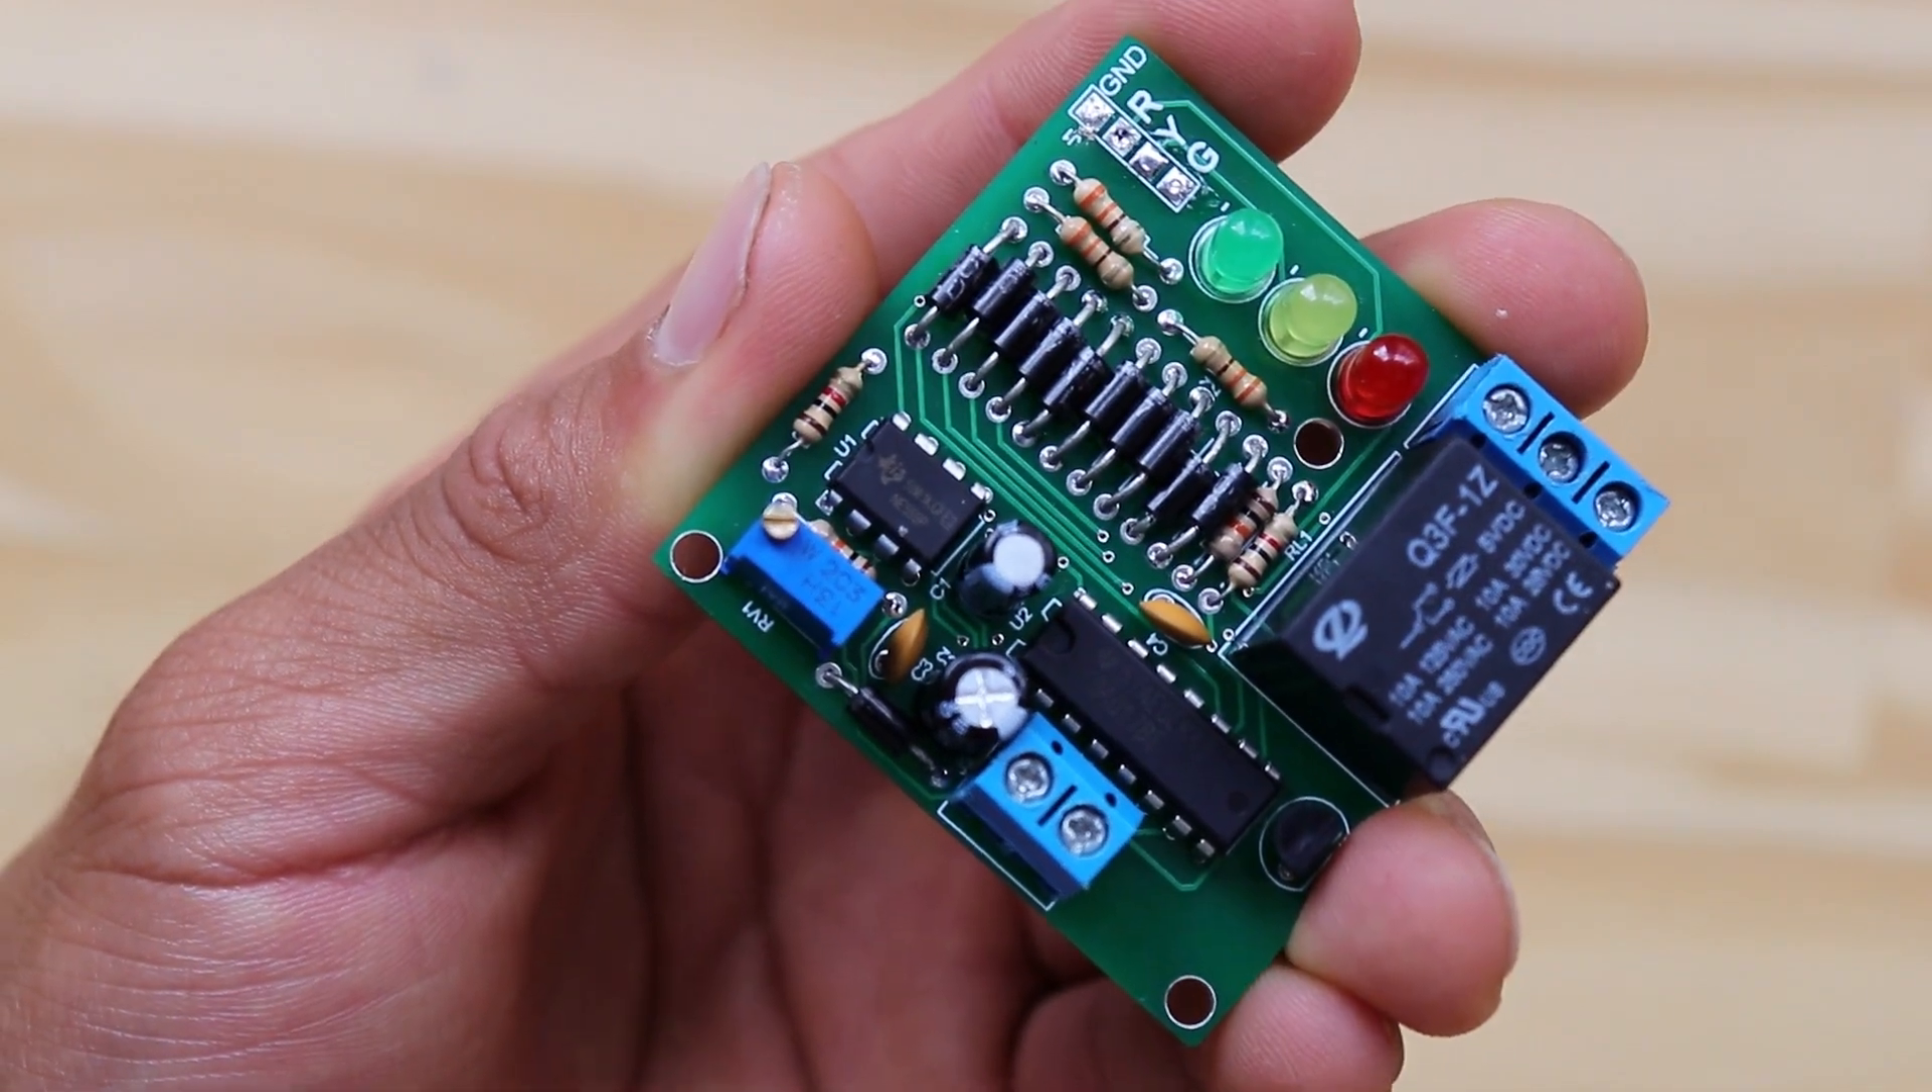Bueno señores aquí ya tenemos la tarjeta completamente ensamblado.